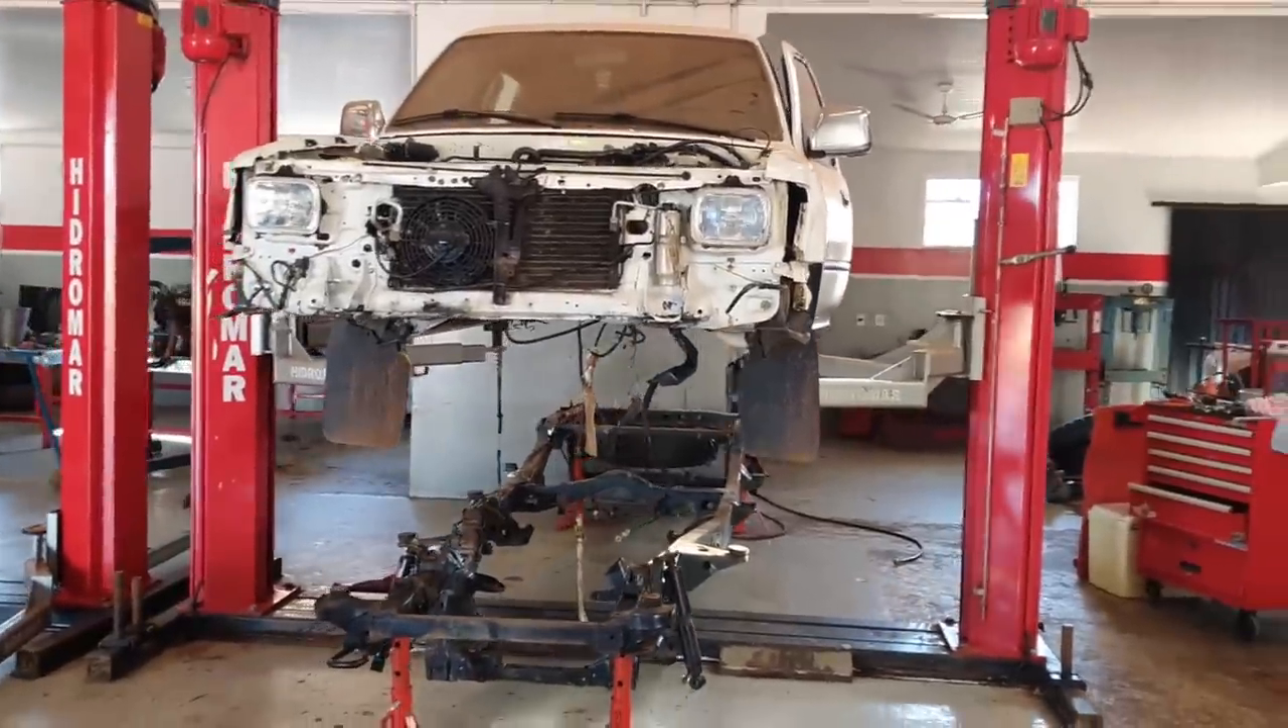A cabine já está solta. É assim que remove a cabine da caminhonete, viu?